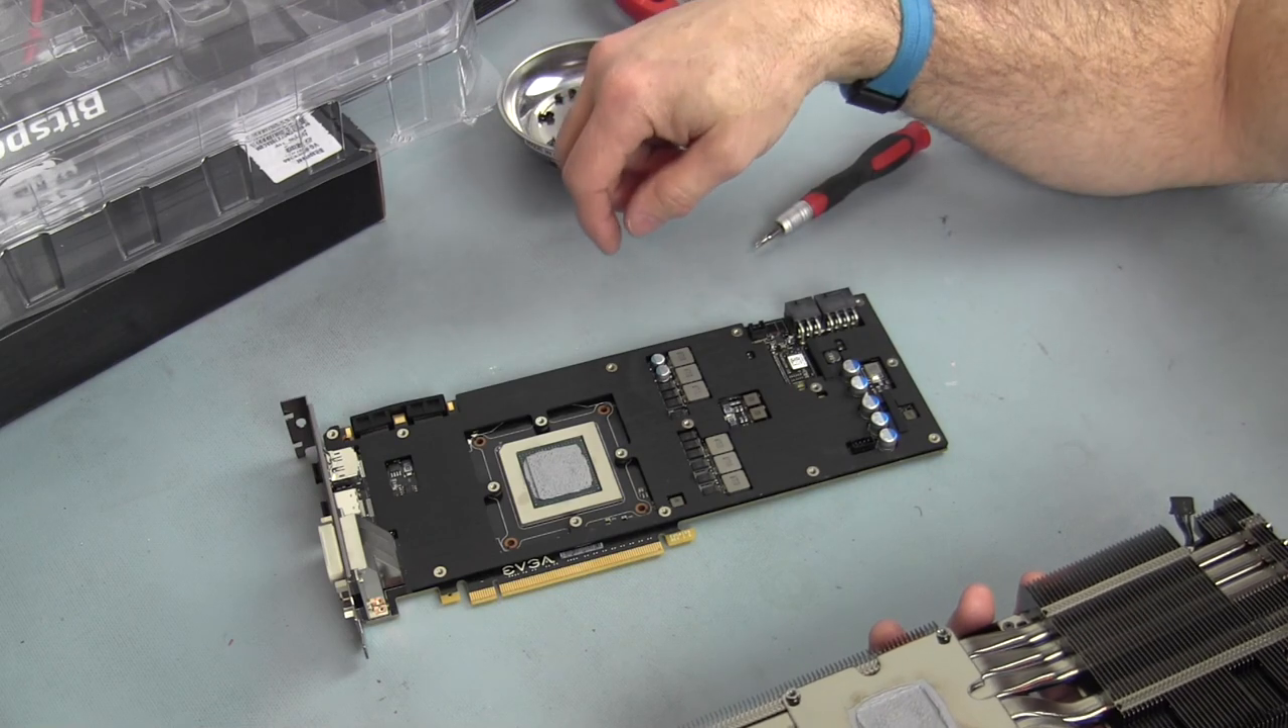So i have all right now as you can see this cooler has another plate that's laid here on top of the pcb and i believe that is also going to have to be removed.